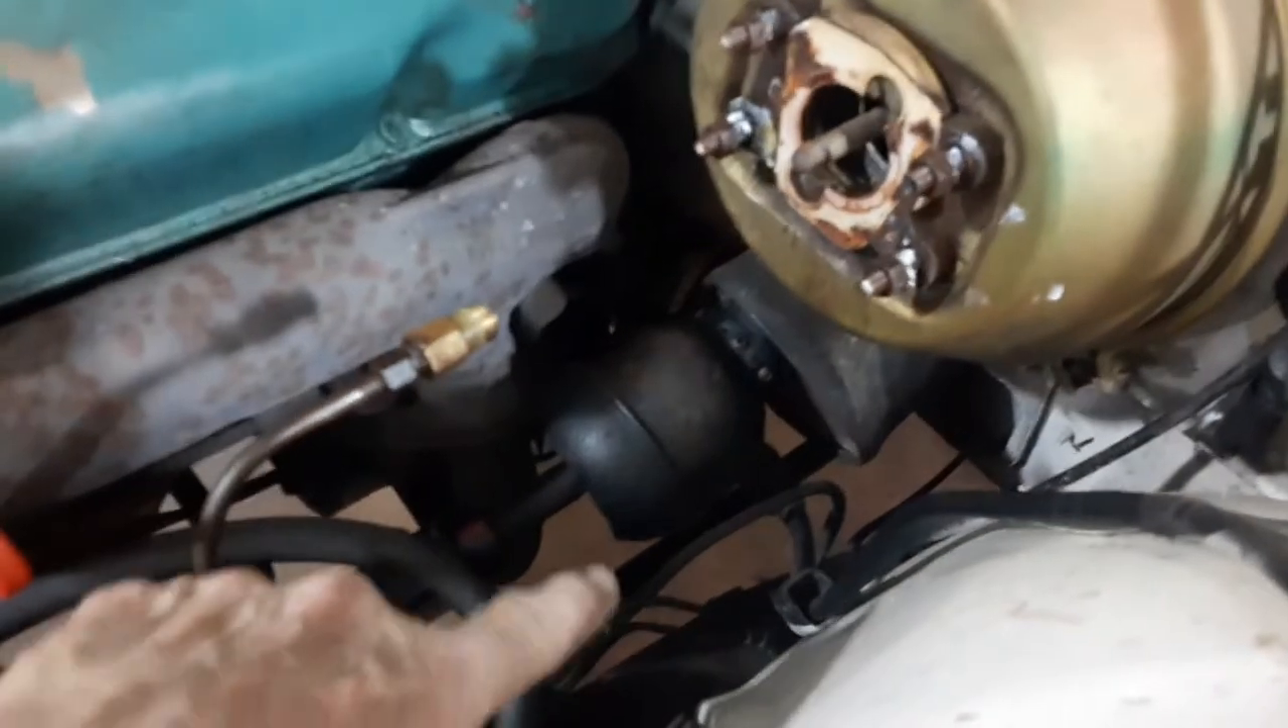There's my booster I've got the uh master cylinder off.